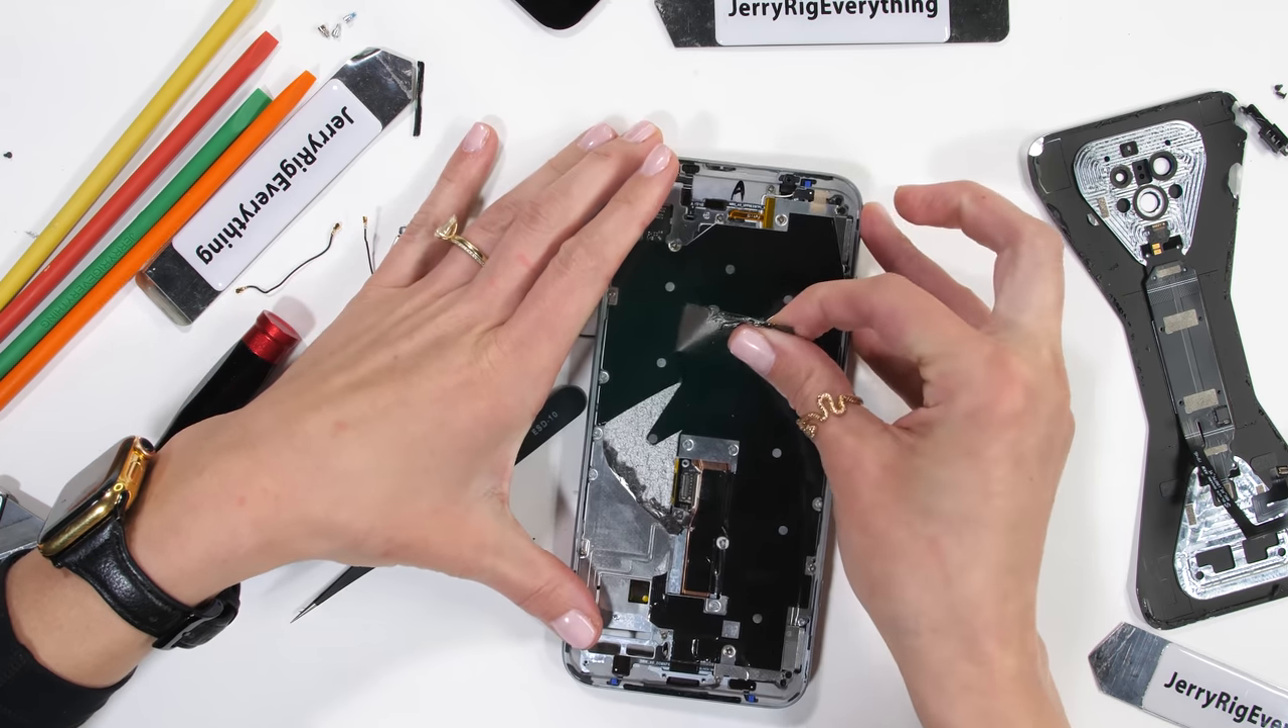There is a massive black sticker still covering the phone at this point.